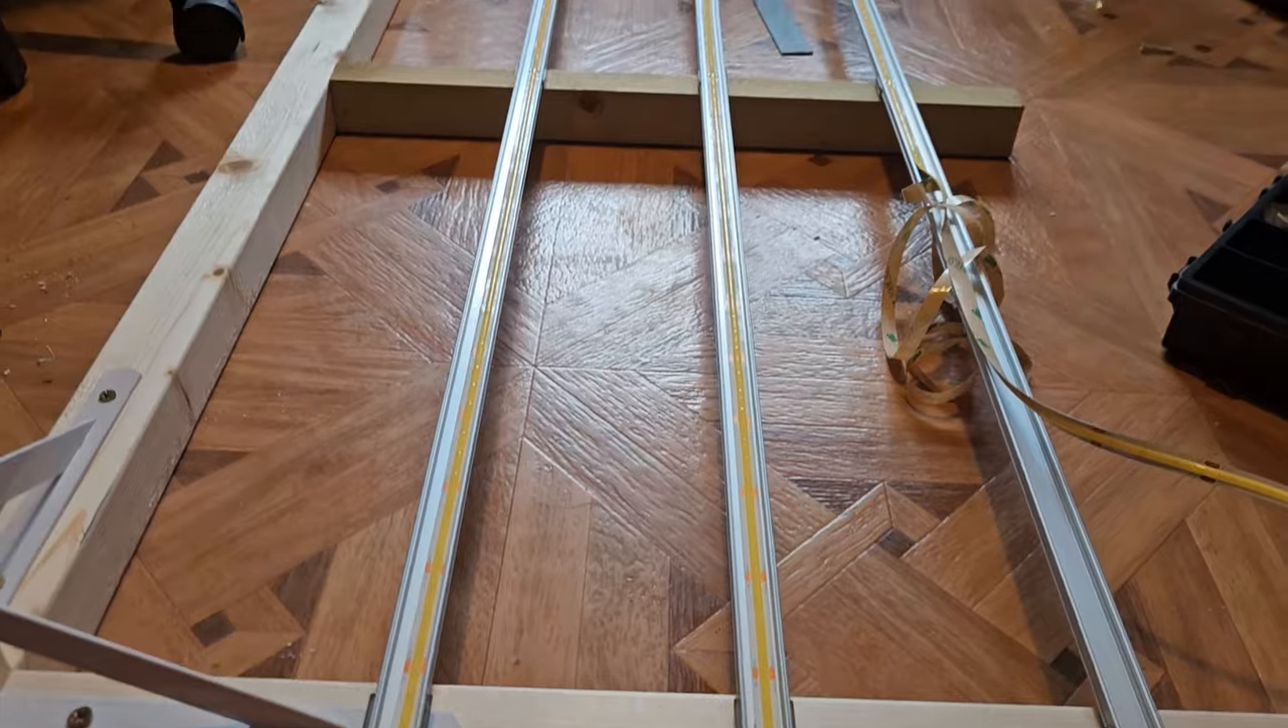Okay so as you can see I've got all three rails in. They're on 100mm spacings in between just so it spreads the light out evenly.